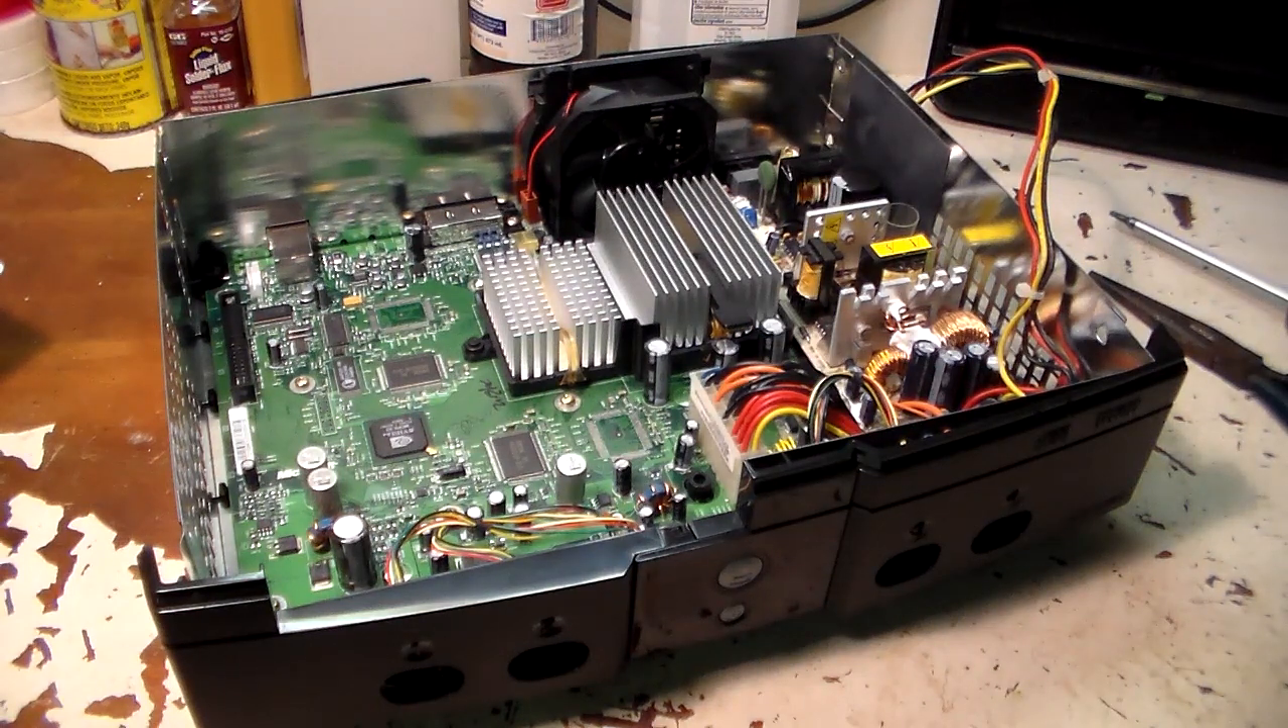So, go ahead and take out both the hard drive and the DVD drive and I've also taken out both the power cable and data cables for the DVD drive just to give us a better view here.